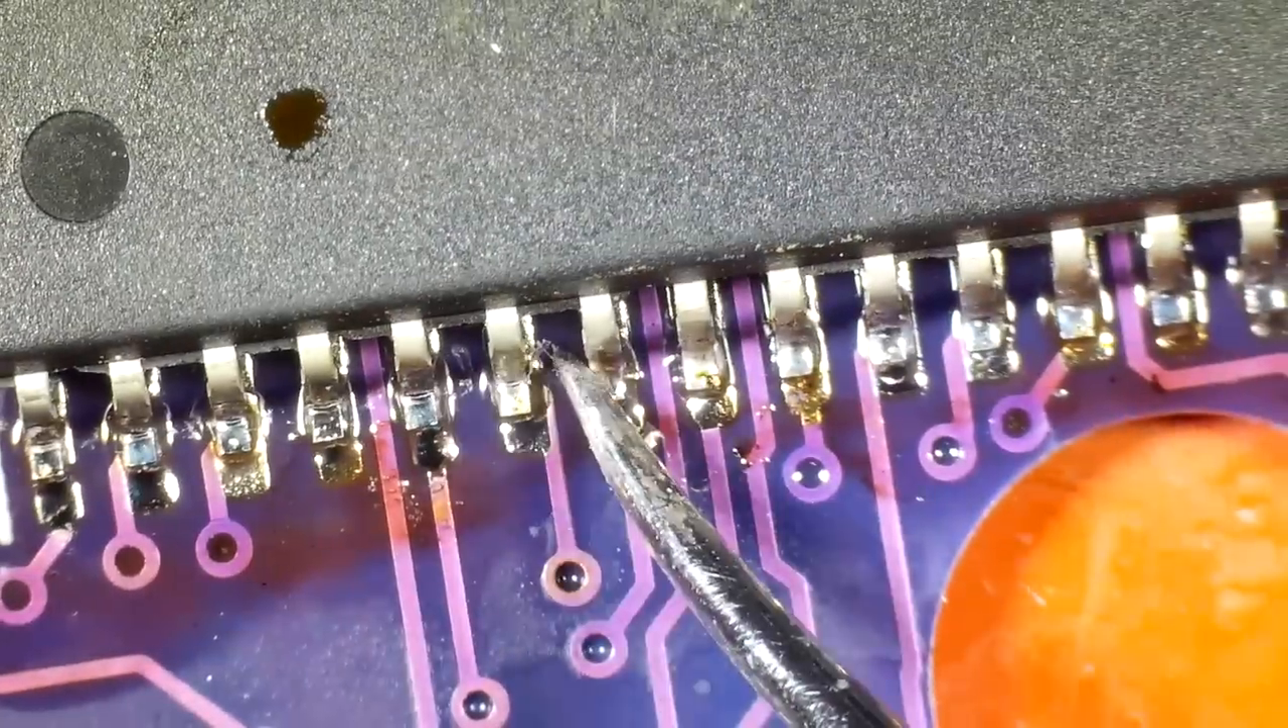And after I manually soldered those, you can see that each of these pins is soldered on perfectly.